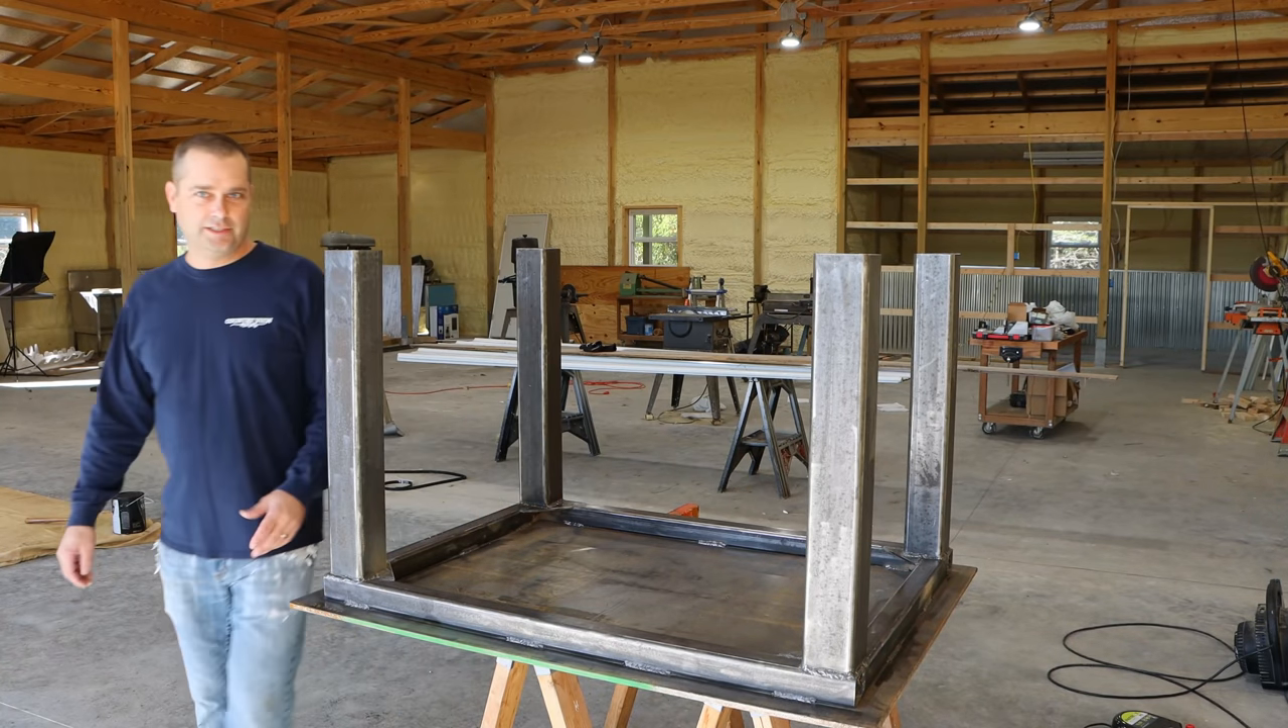The tabletop is all welded on.